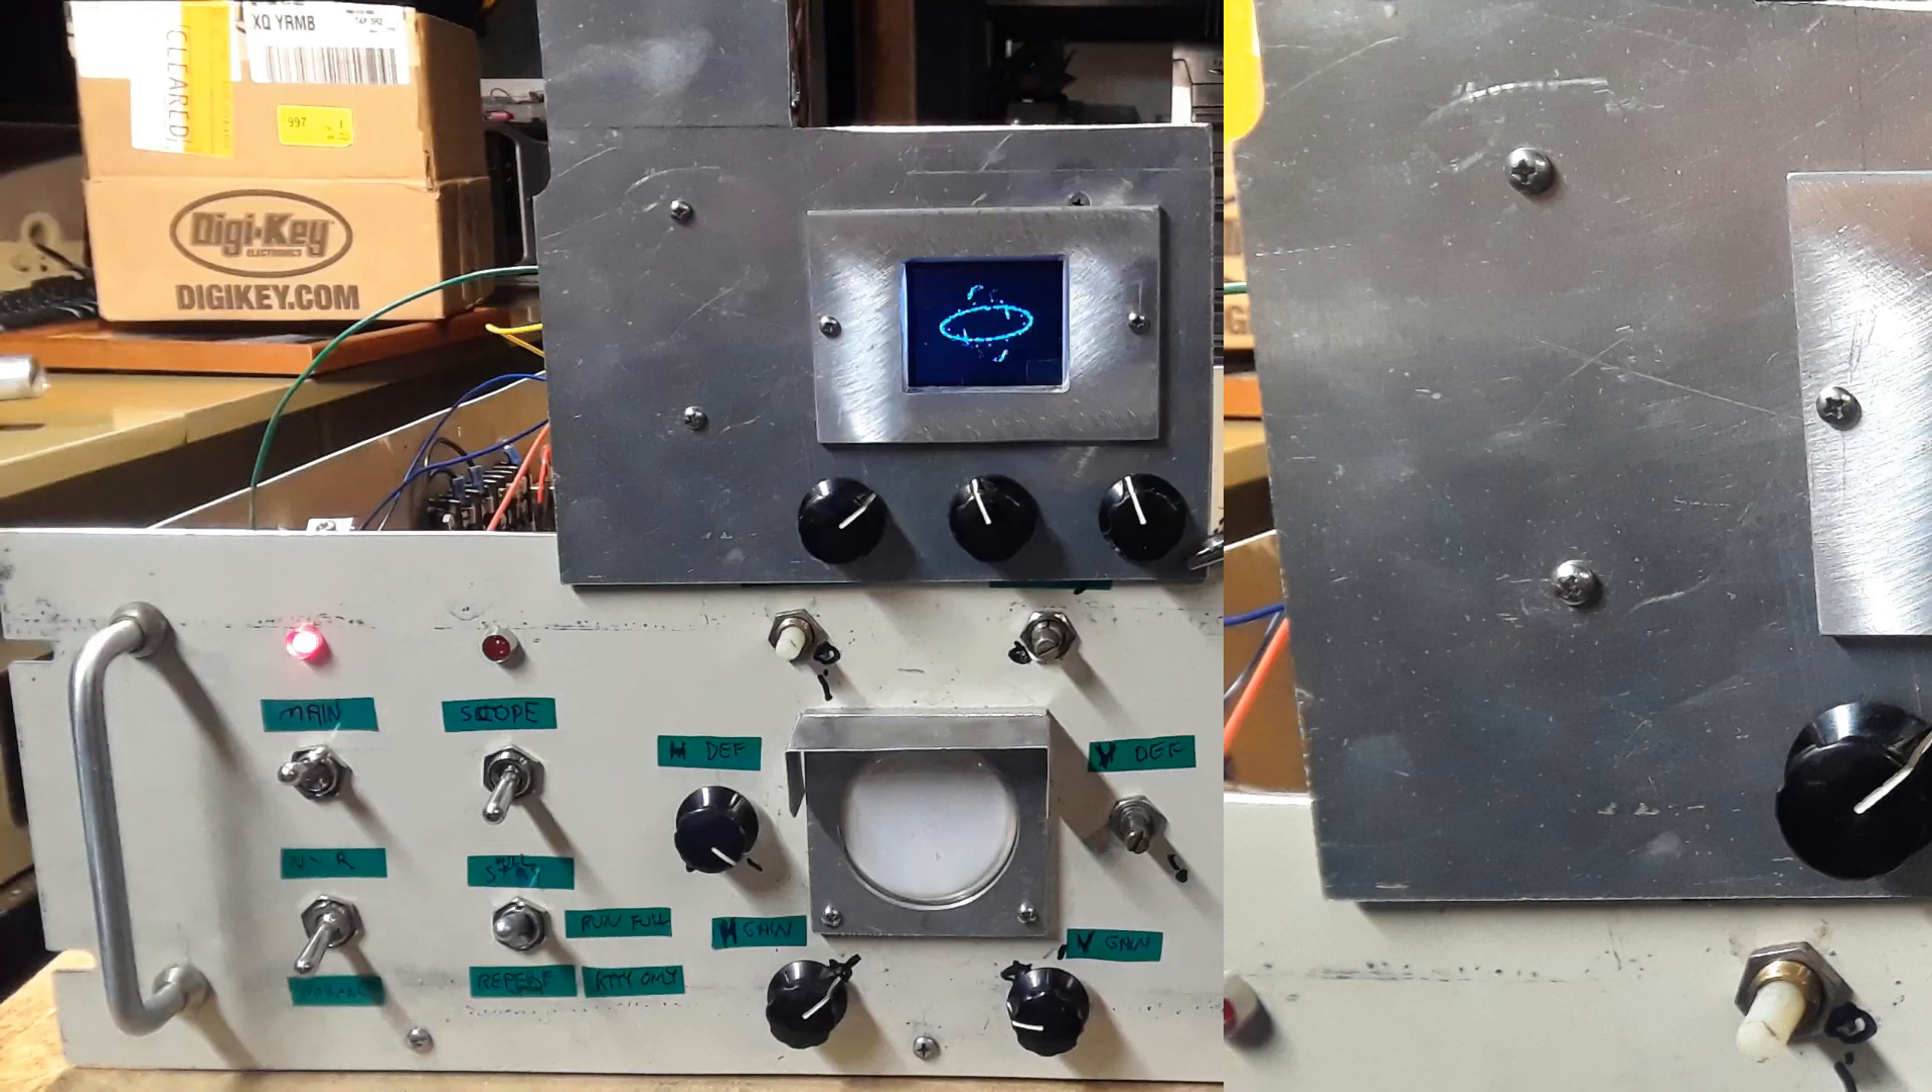So I made up a small bezel to fill in the hole around the display and I kind of just clamped it to the existing demodulator chassis hooked things up and testing it.